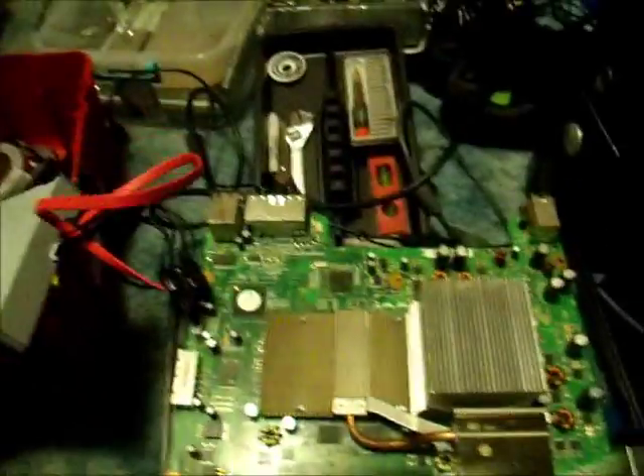As you can see I've removed the Xbox from its little shroud thing.